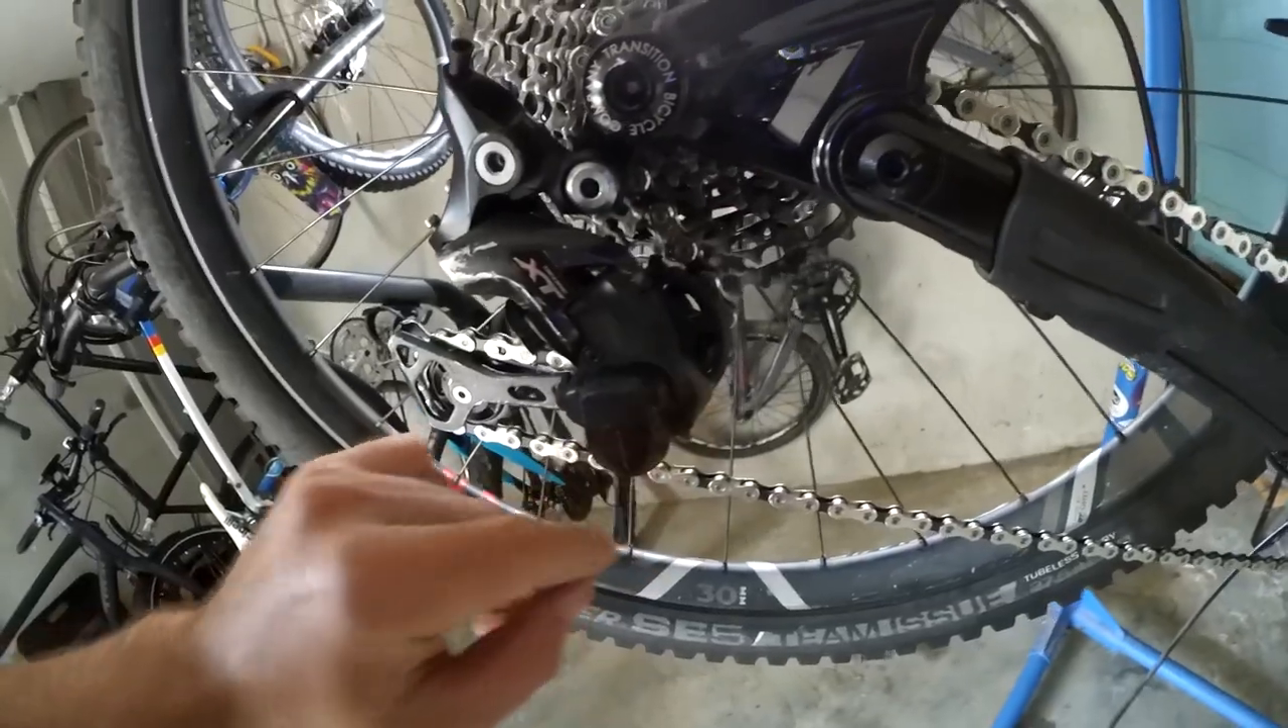J'ai mis ma chaîne neuve.